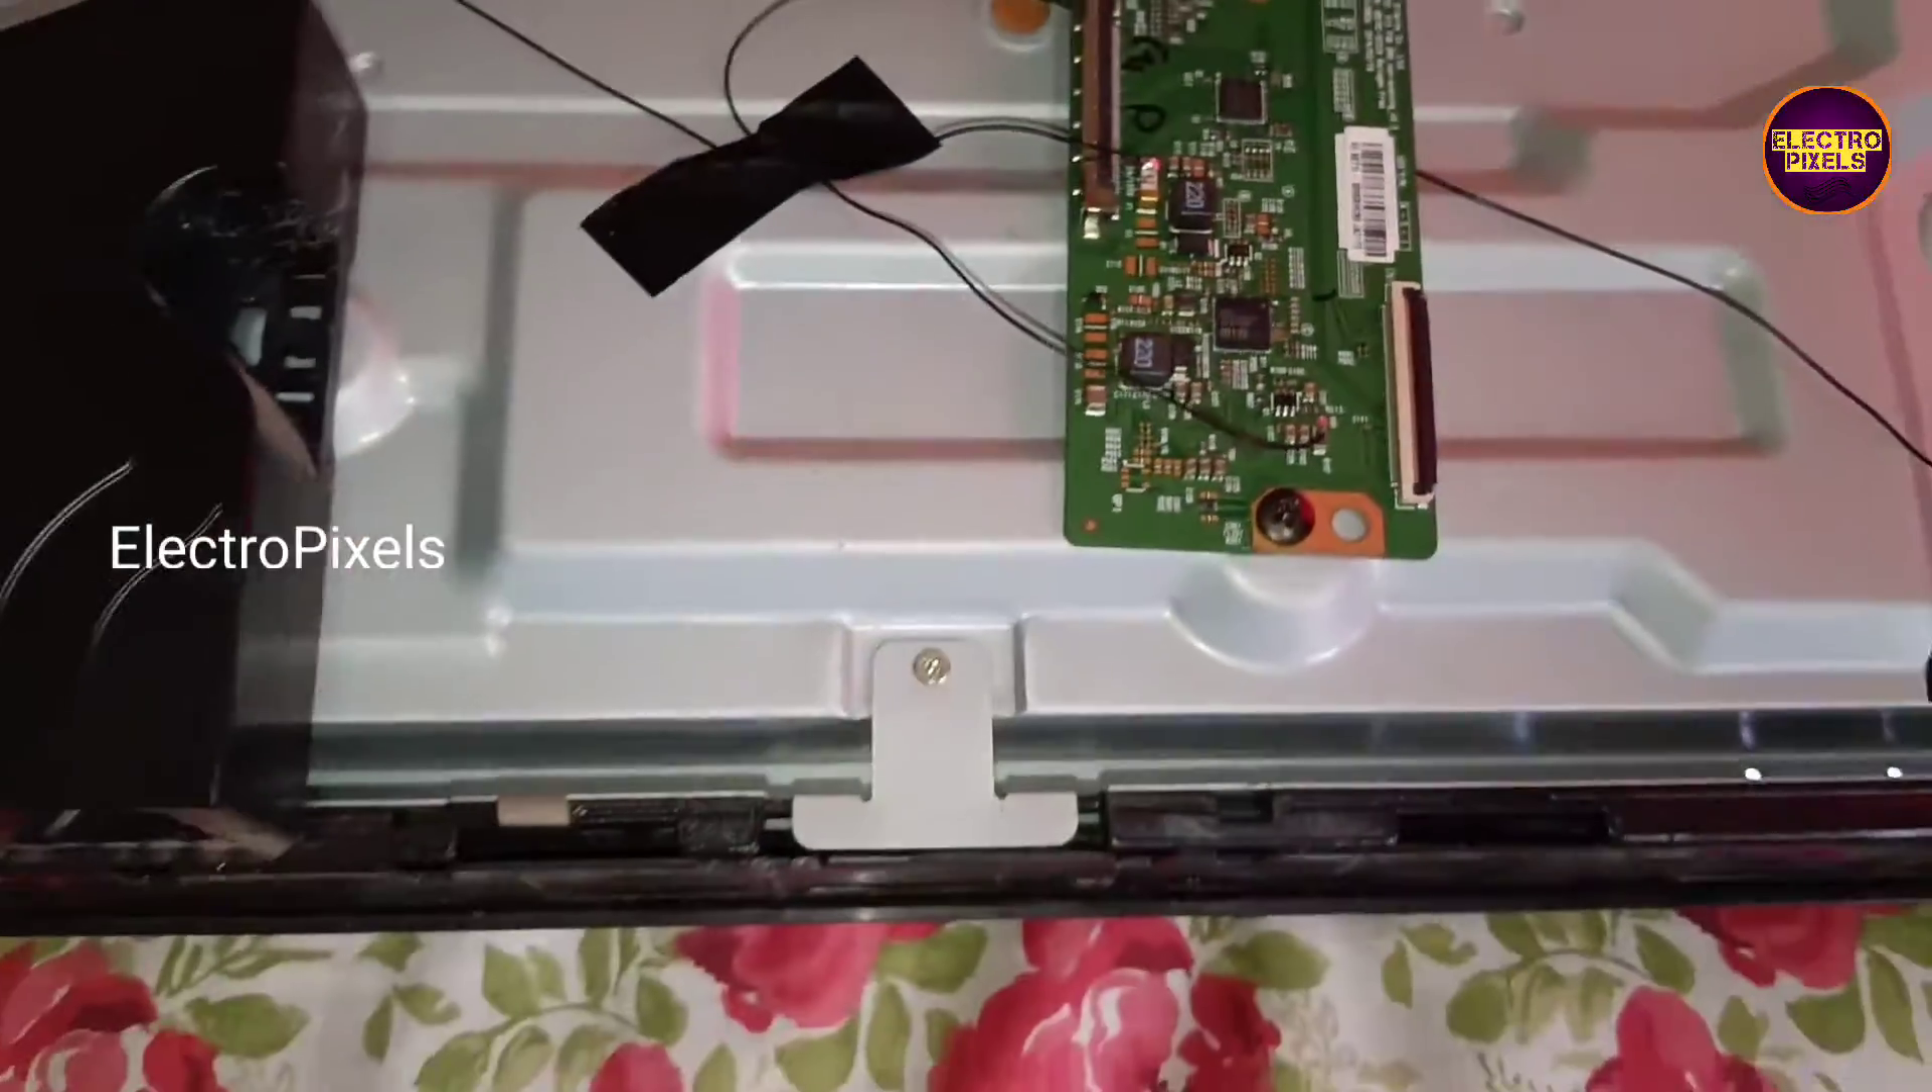I fixed up this t -con board using a screw so it will get the ground connection also.